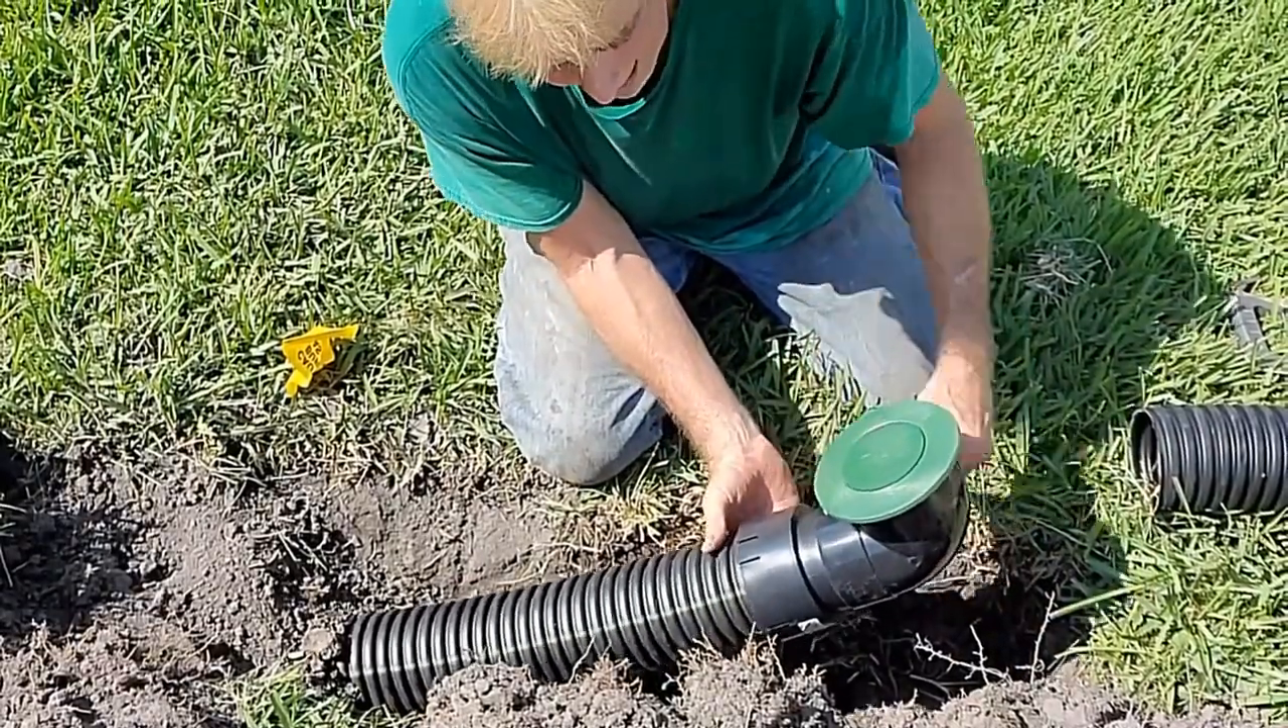Then we're going to go ahead and just push our 90 onto this adapter. And we're all done. It's set.